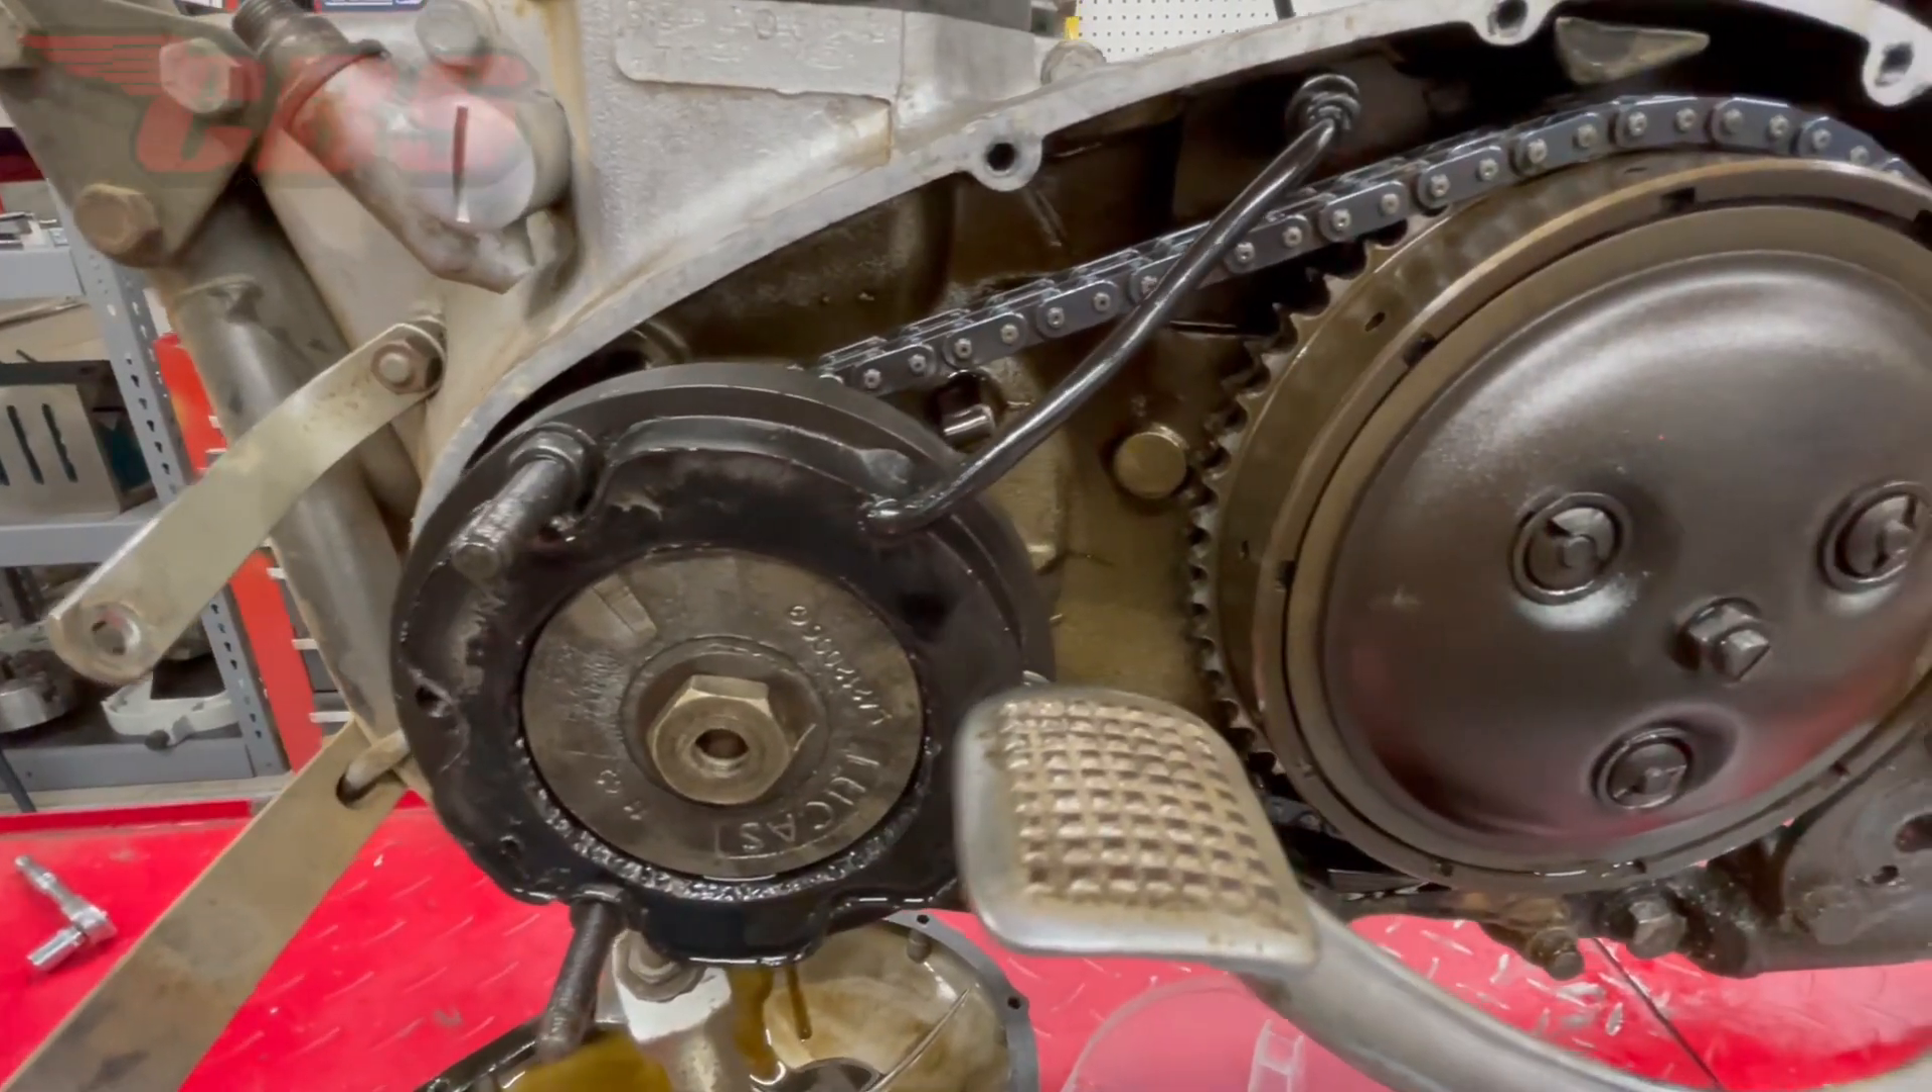Now that the primary cover is off, I get to inspect the entire clutch assembly.